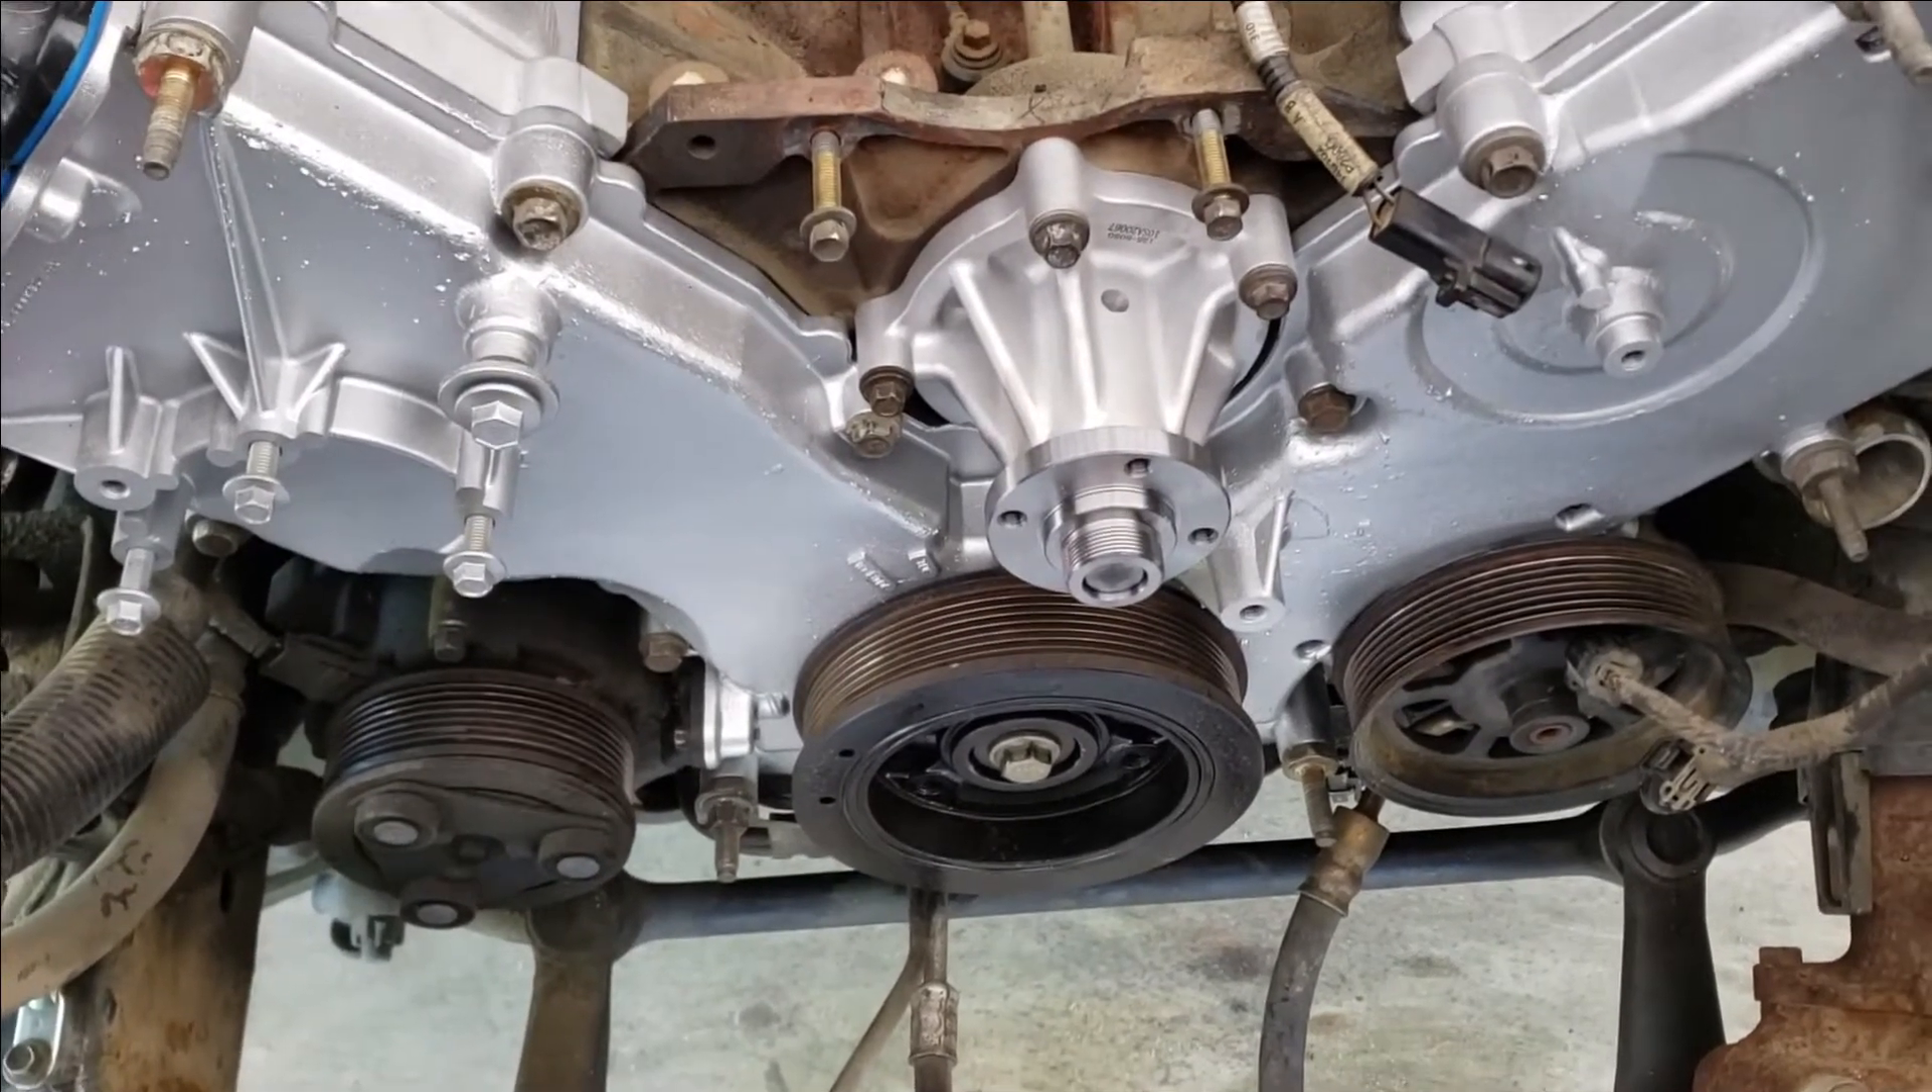Got the harmonic balancer on and the water pump.